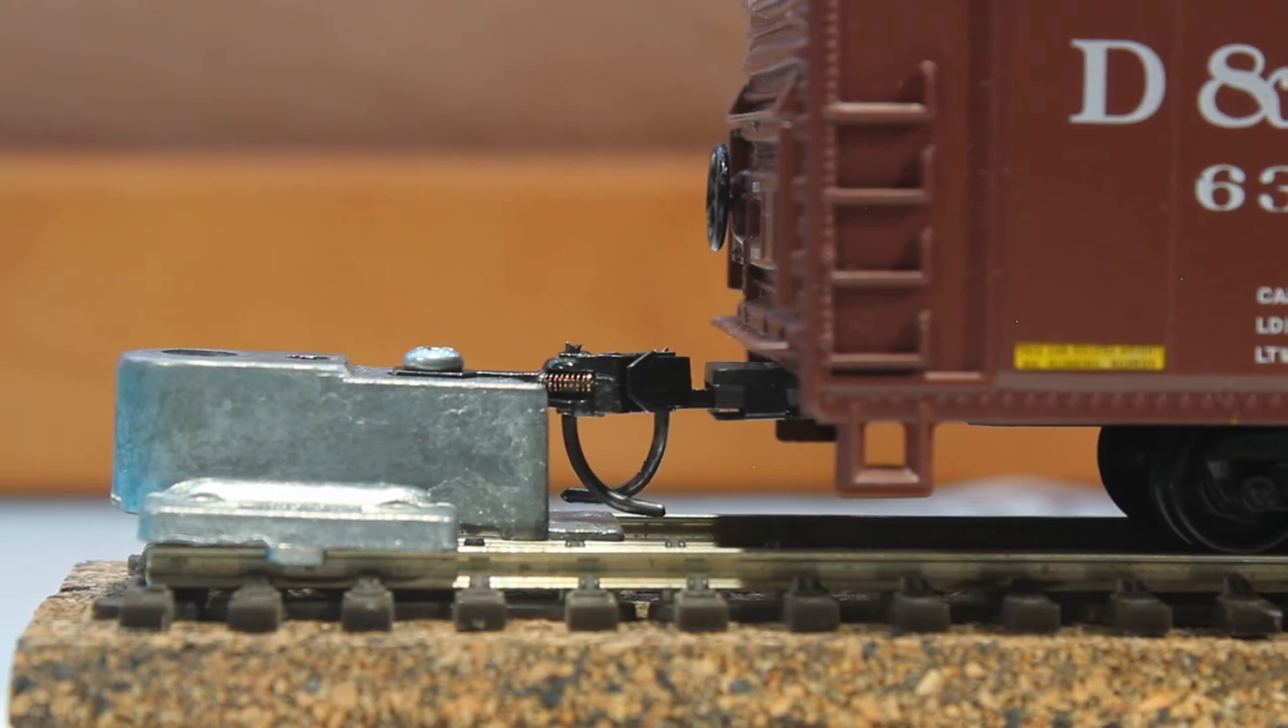So now you can see that the hooks are lined up.